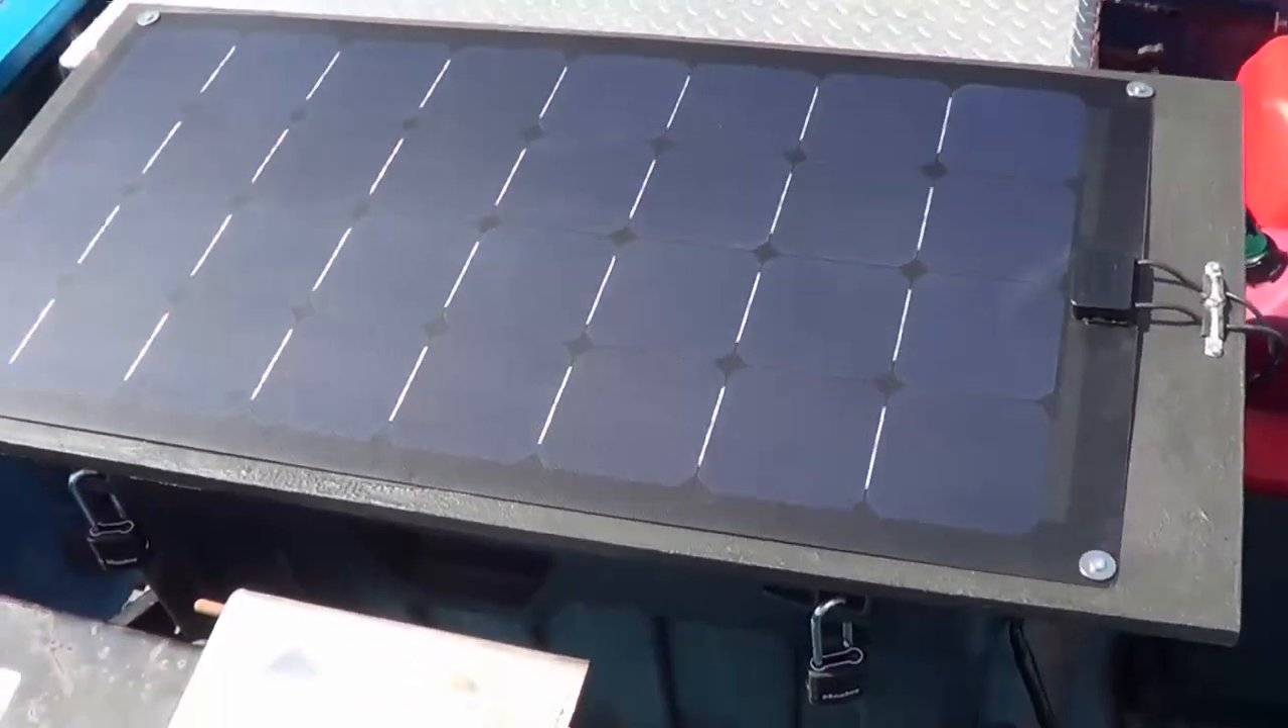So there's my board with the solar panel all mounted on. And you can see it's mounted on my box here.